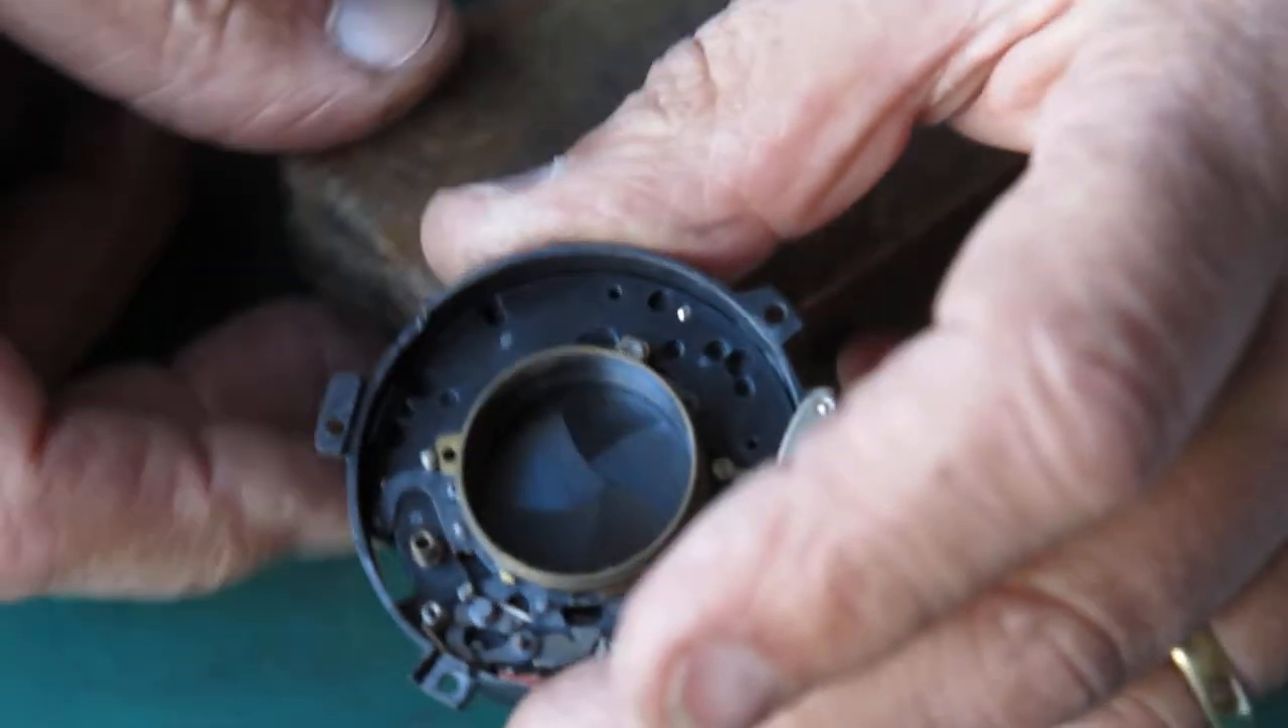Right, so there's our blades, all in place.